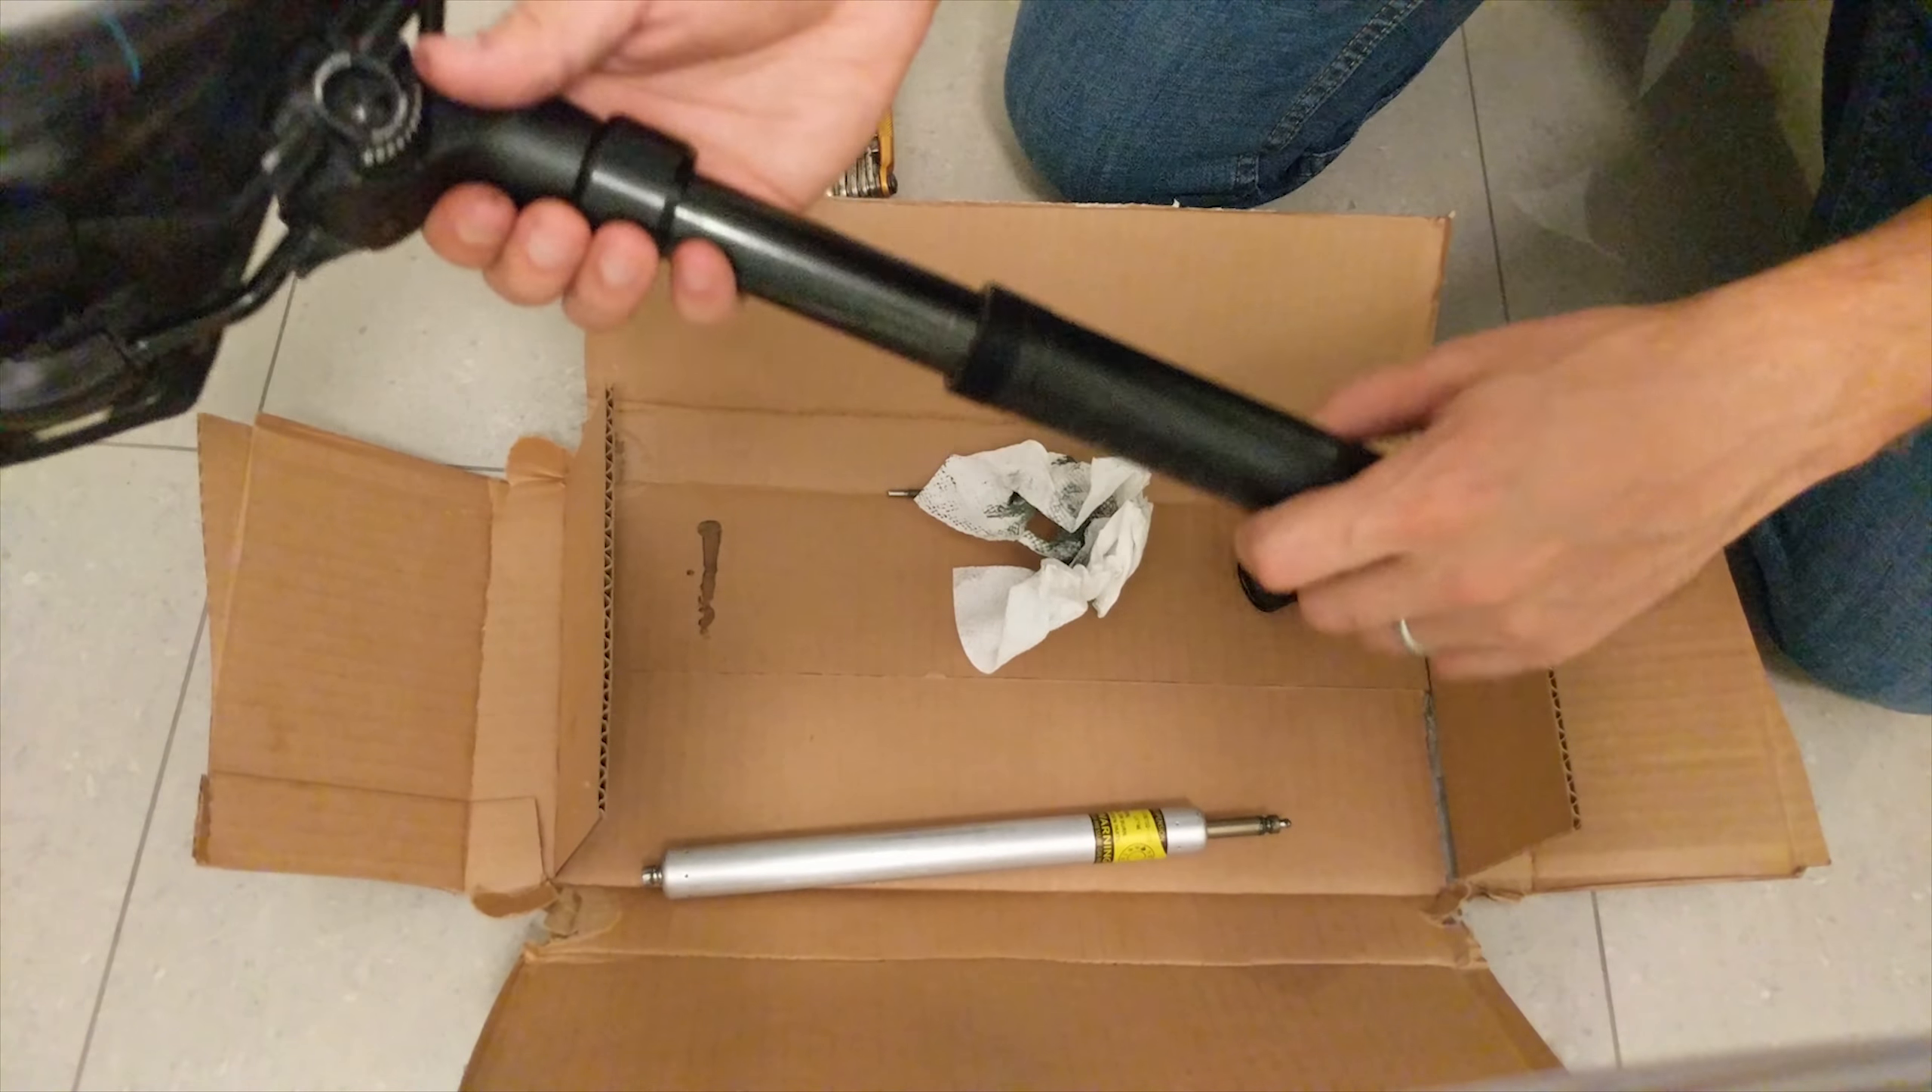The cartridge is out, and now we can swap in the new one.